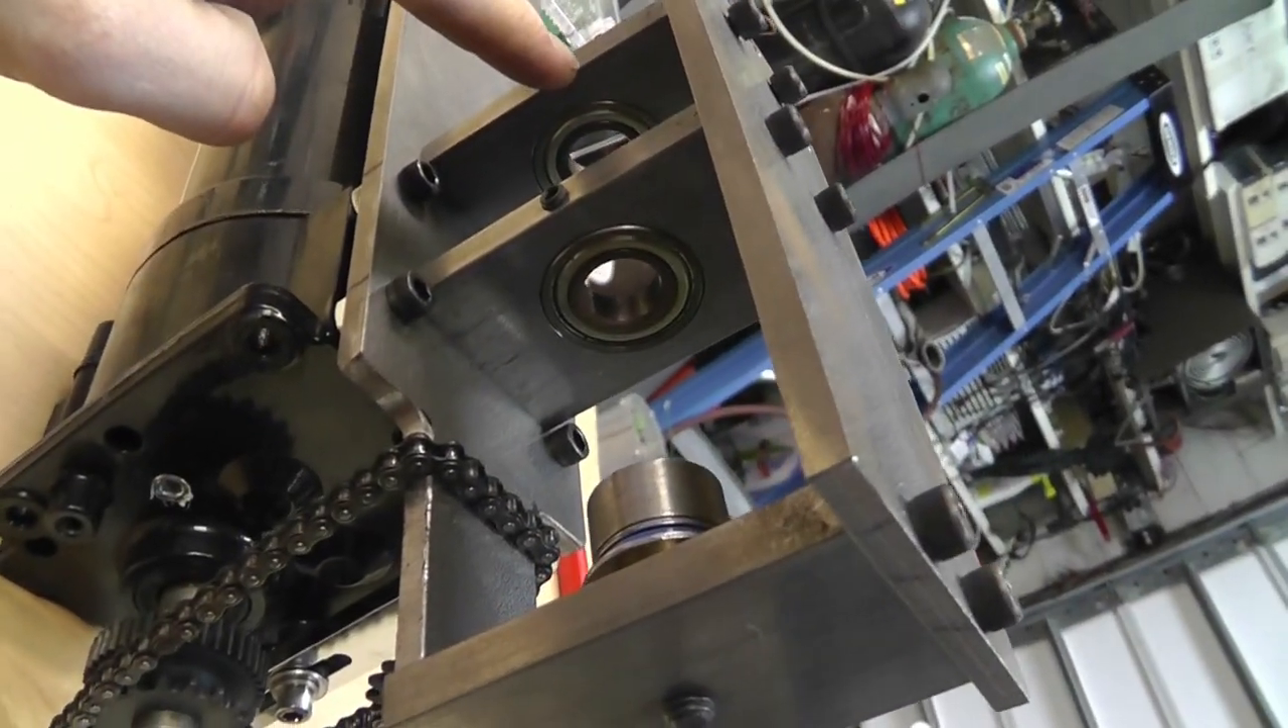Um i've got two bearings inside of here and i did just machine i machined all these blocks together um not including the stainless piece on the end here.